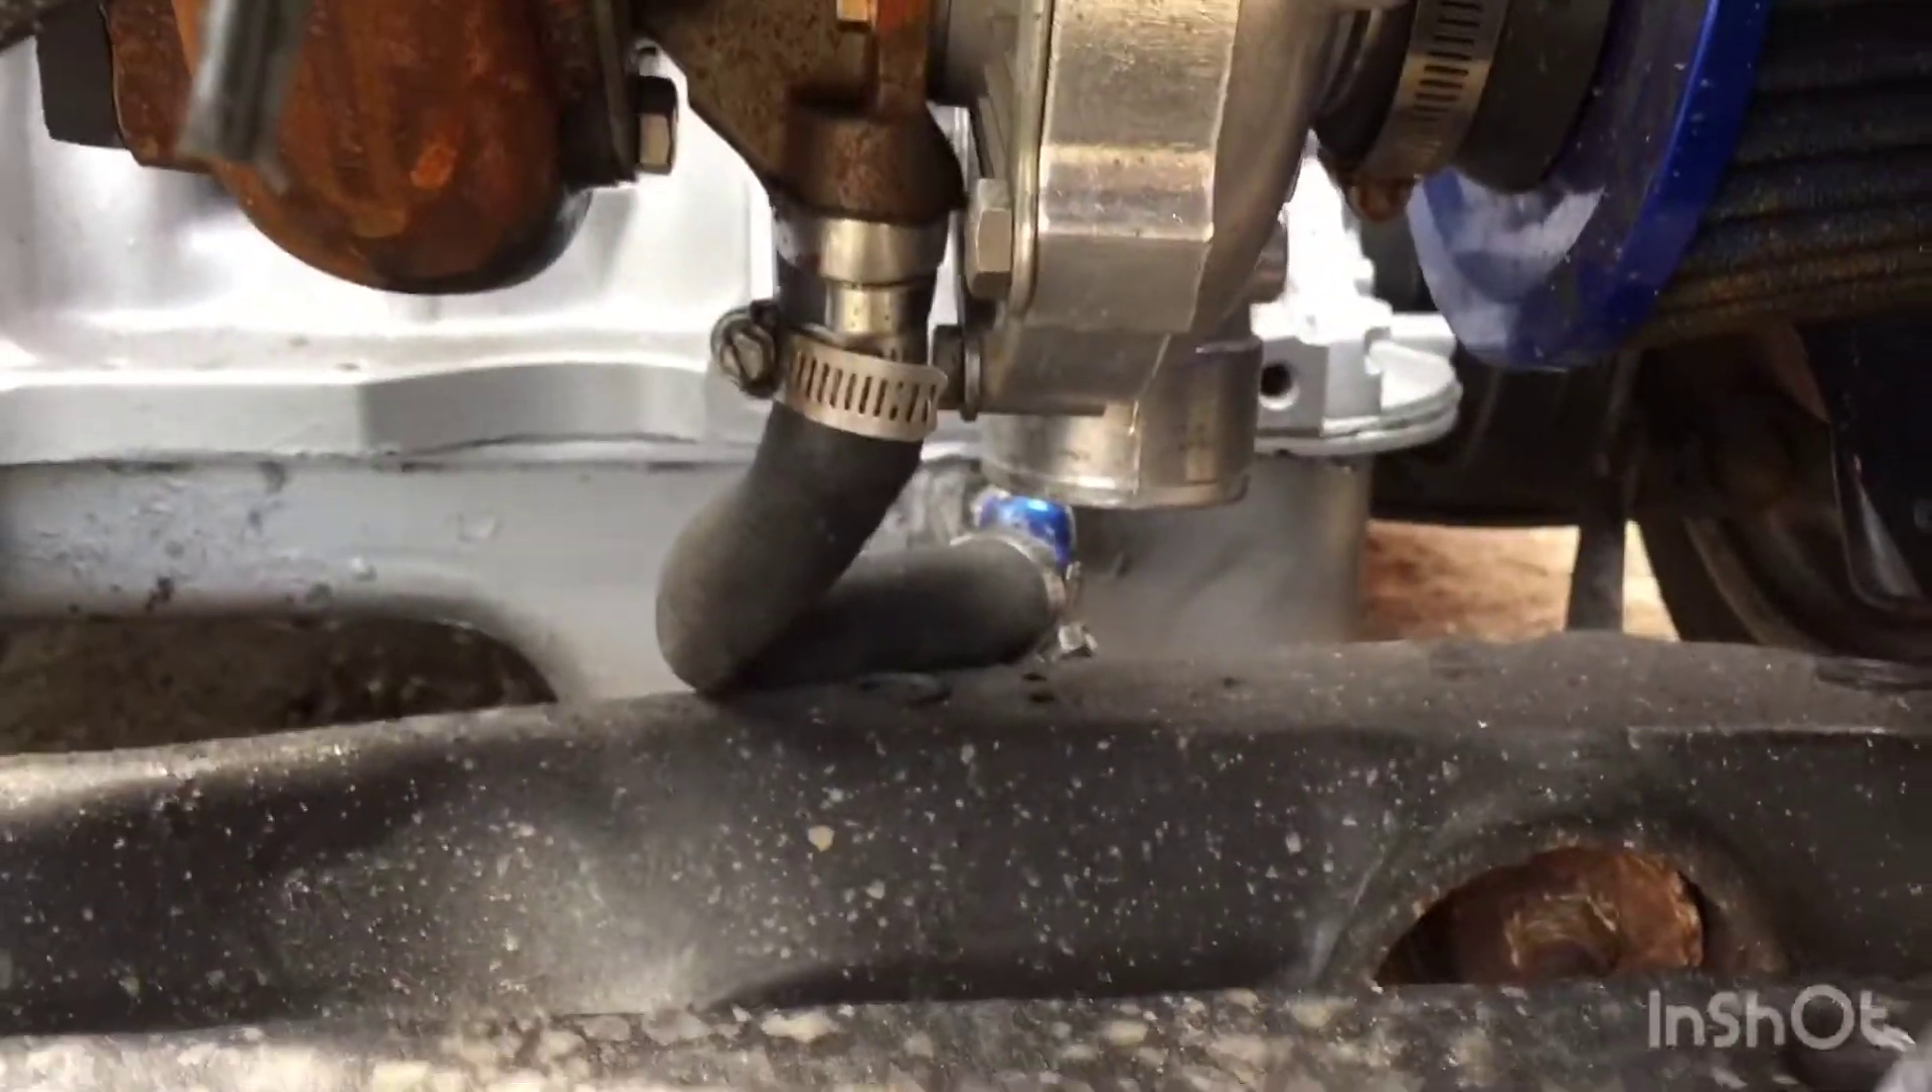Just got the oil drain line on look at that.